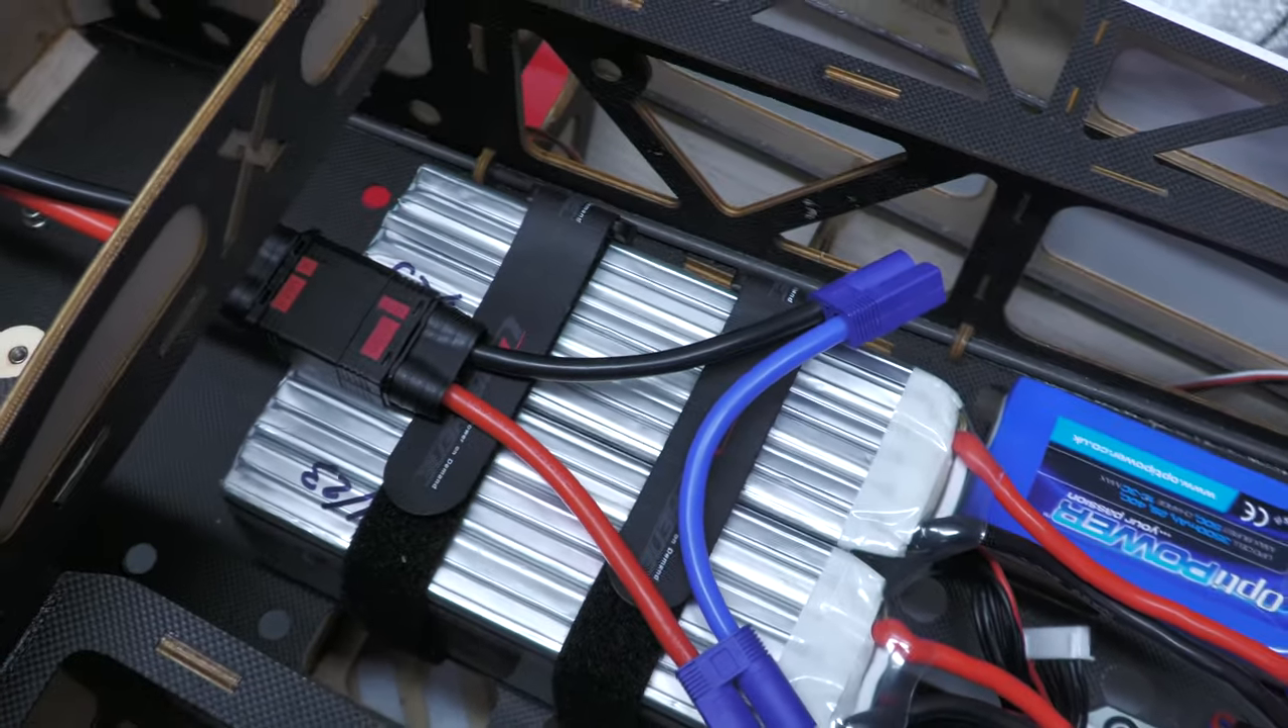There we go, the Y-lead there, and the two batteries you can see are in place as well.